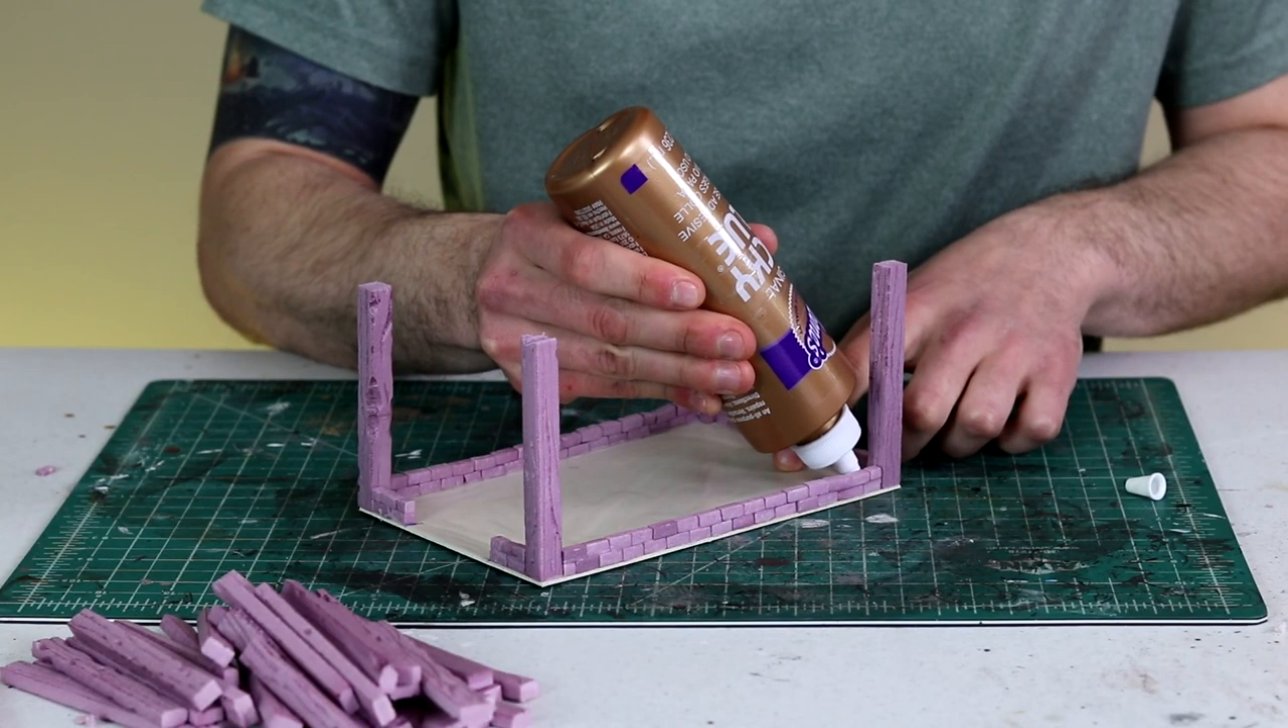From this point, we have a barn skeleton made up and now we must start filling it in with some wooden panels.